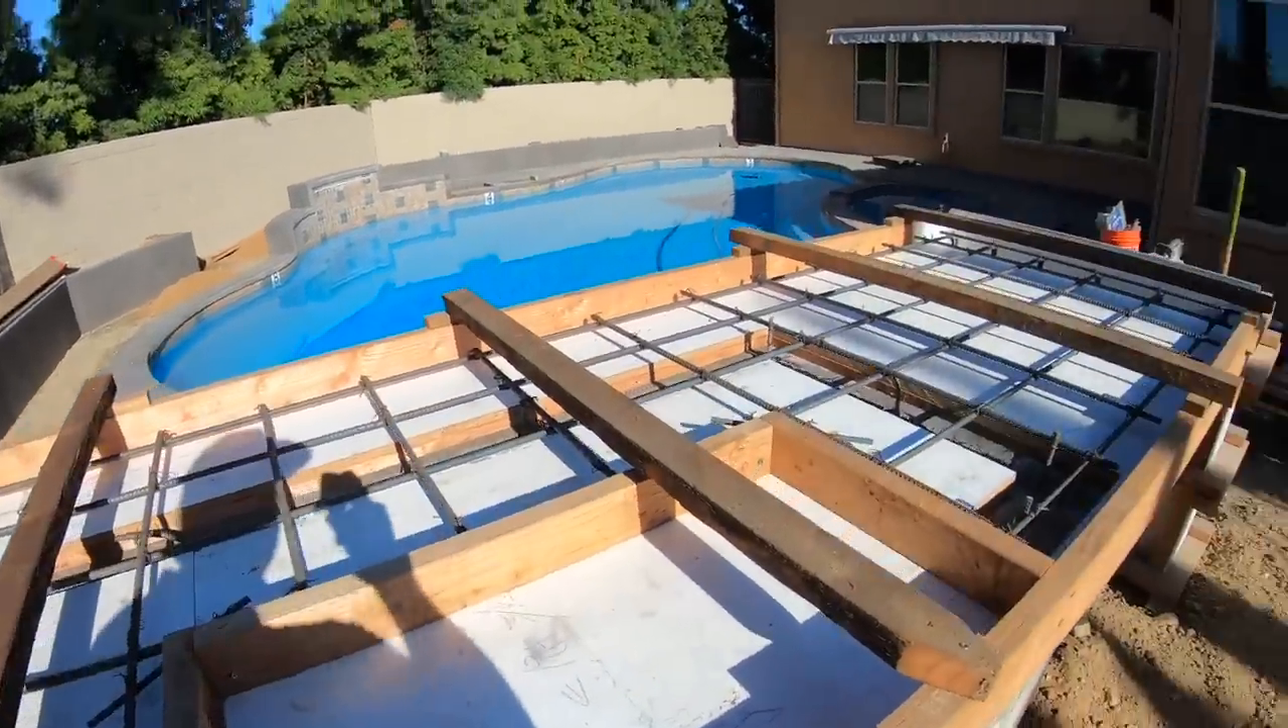La encimera del asador, todo listo Toda la varilla ya bien colocada.